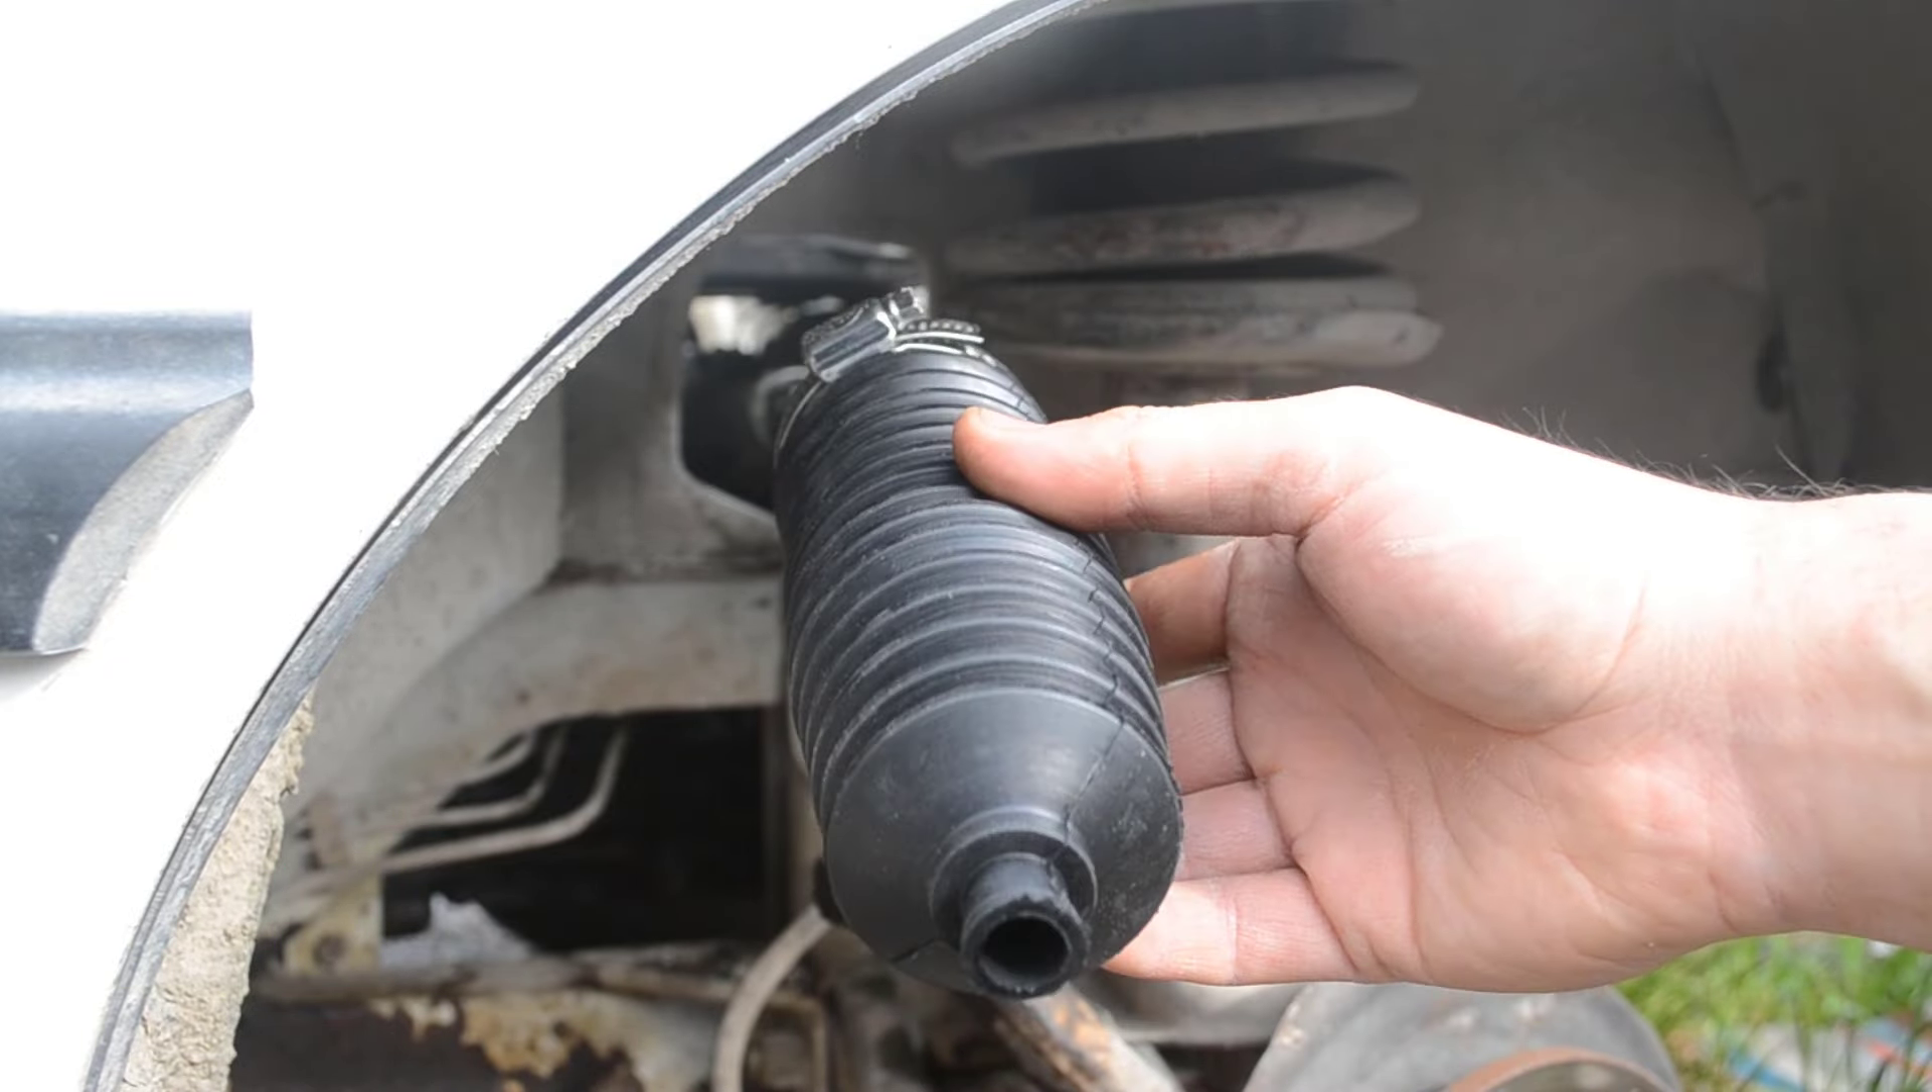Evet gördüğünüz gibi yeni körüğümüzün kelepçesini taktım.